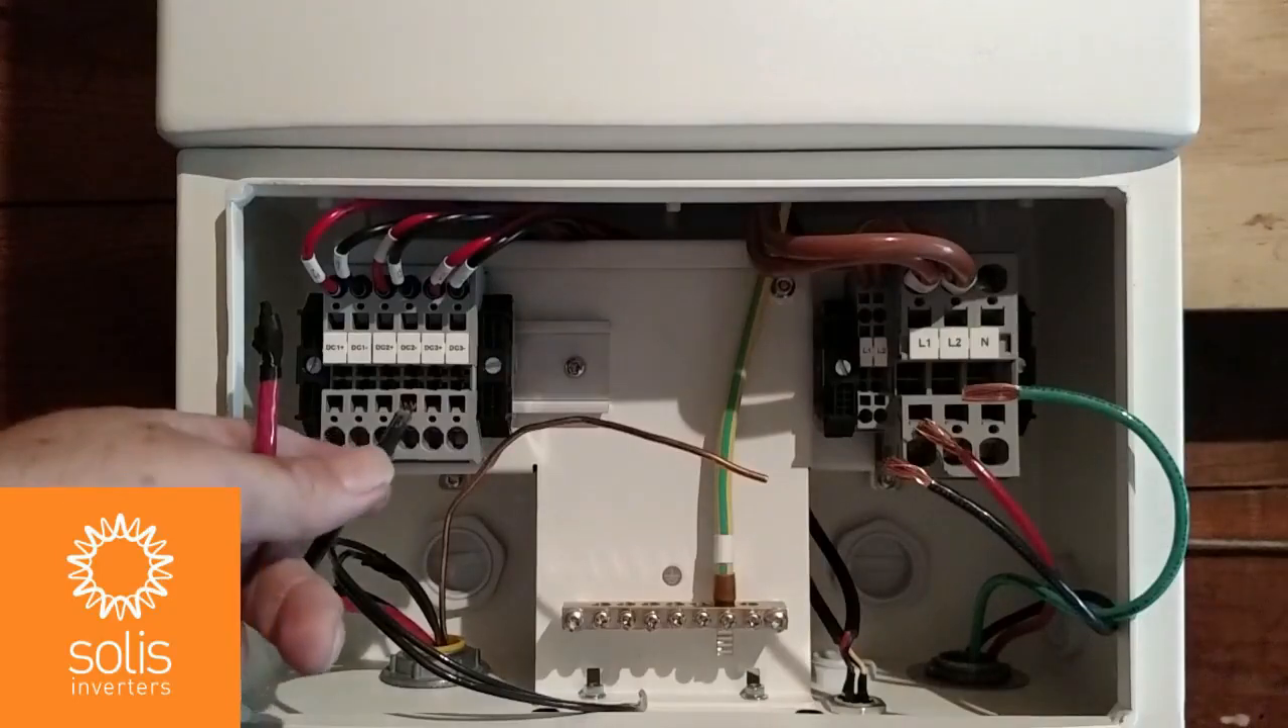I've installed my own conduit fittings and started bringing wires in.